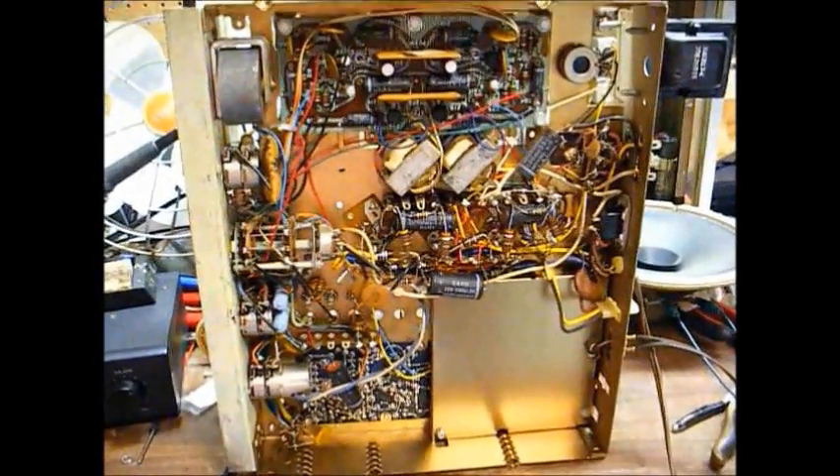Okay, here's the chassis removed from the cabinet.